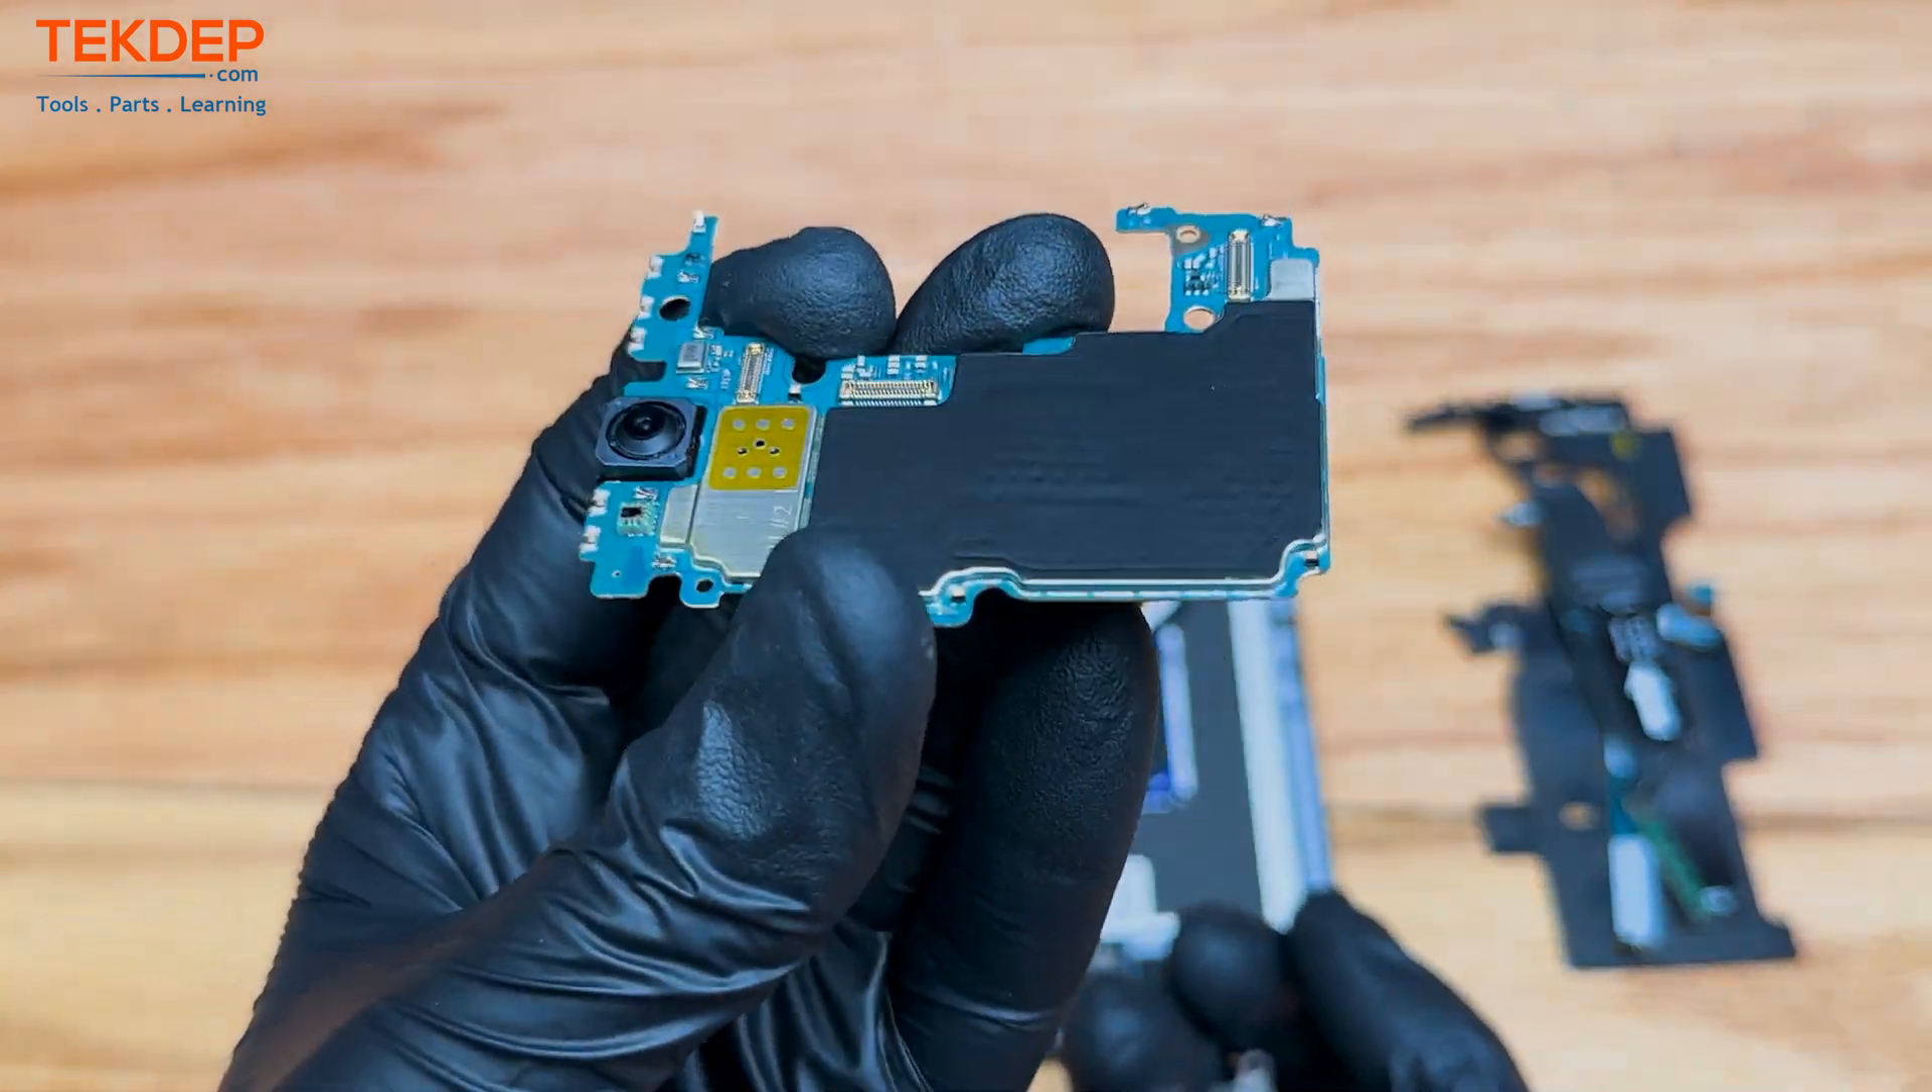Of course, the front-facing camera is still there, but easy to deal with.